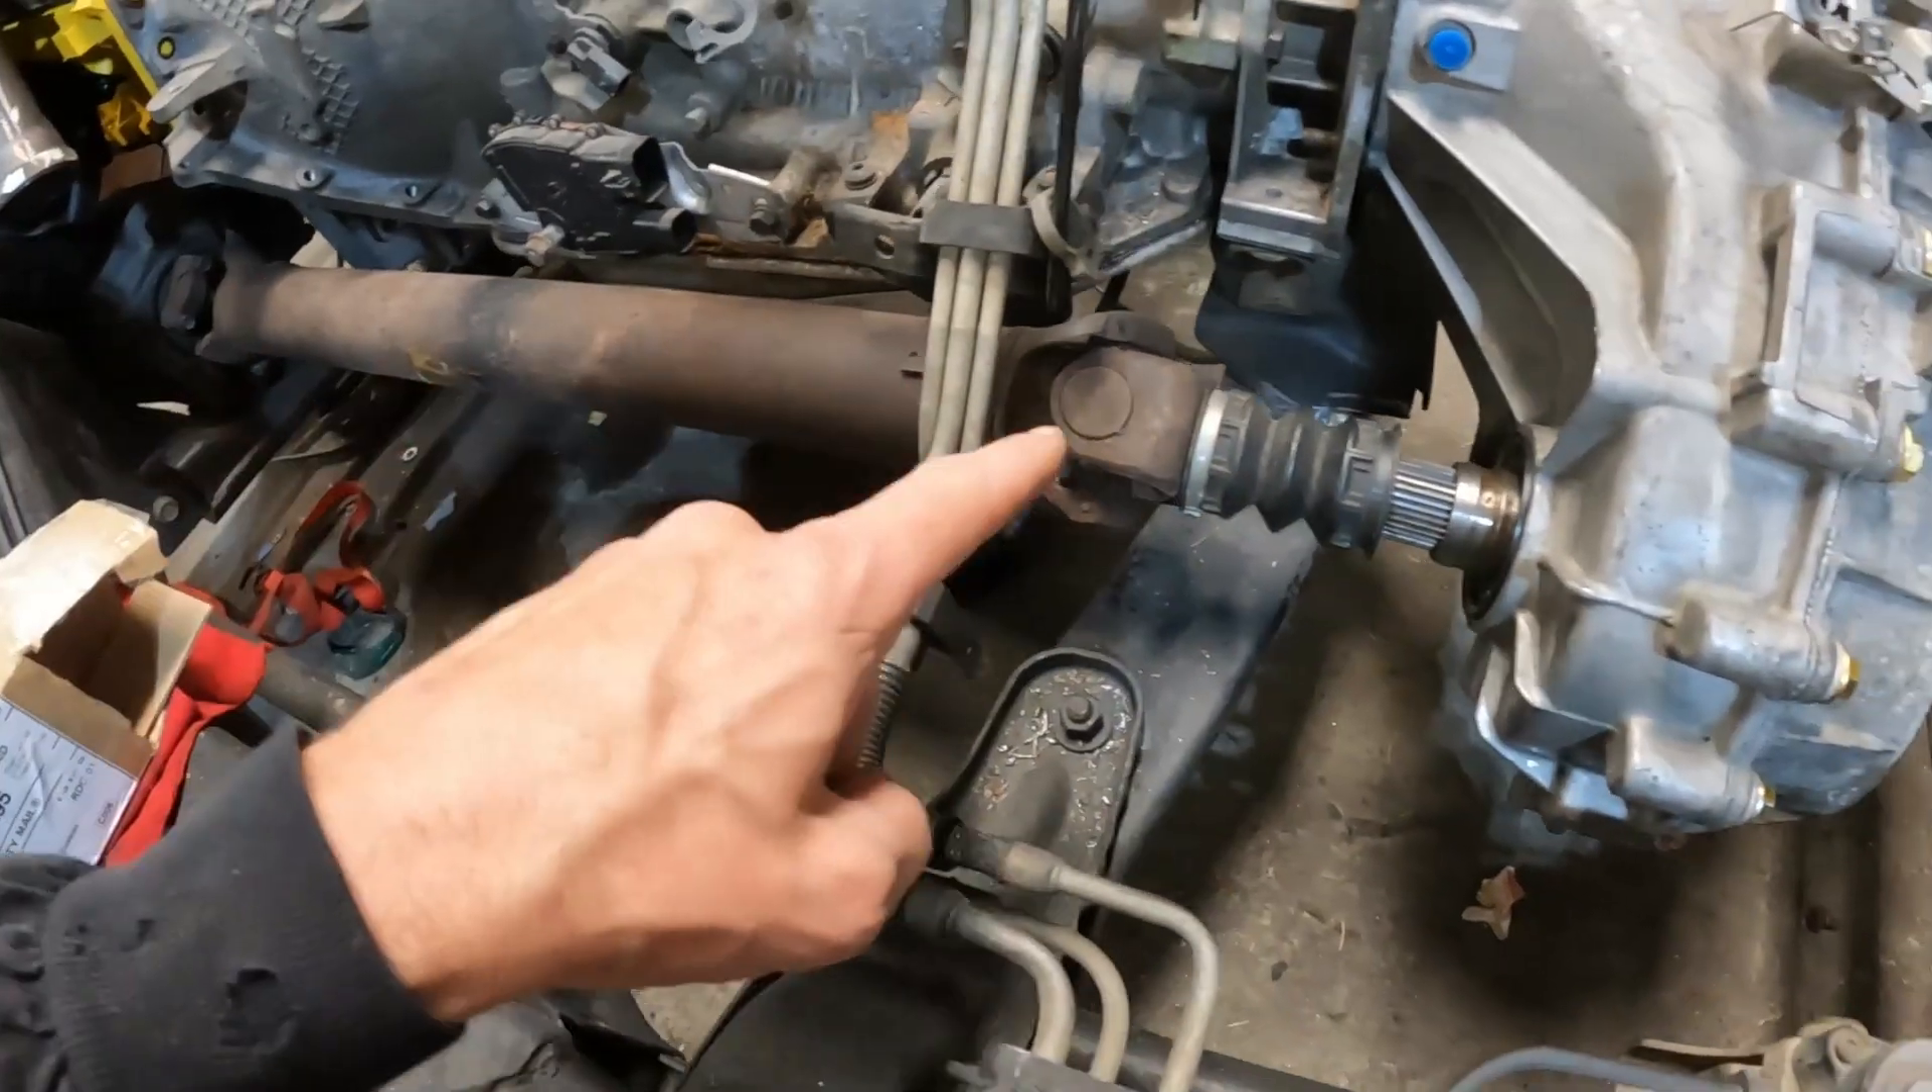As you can see we're a little short on the uh driveshaft.